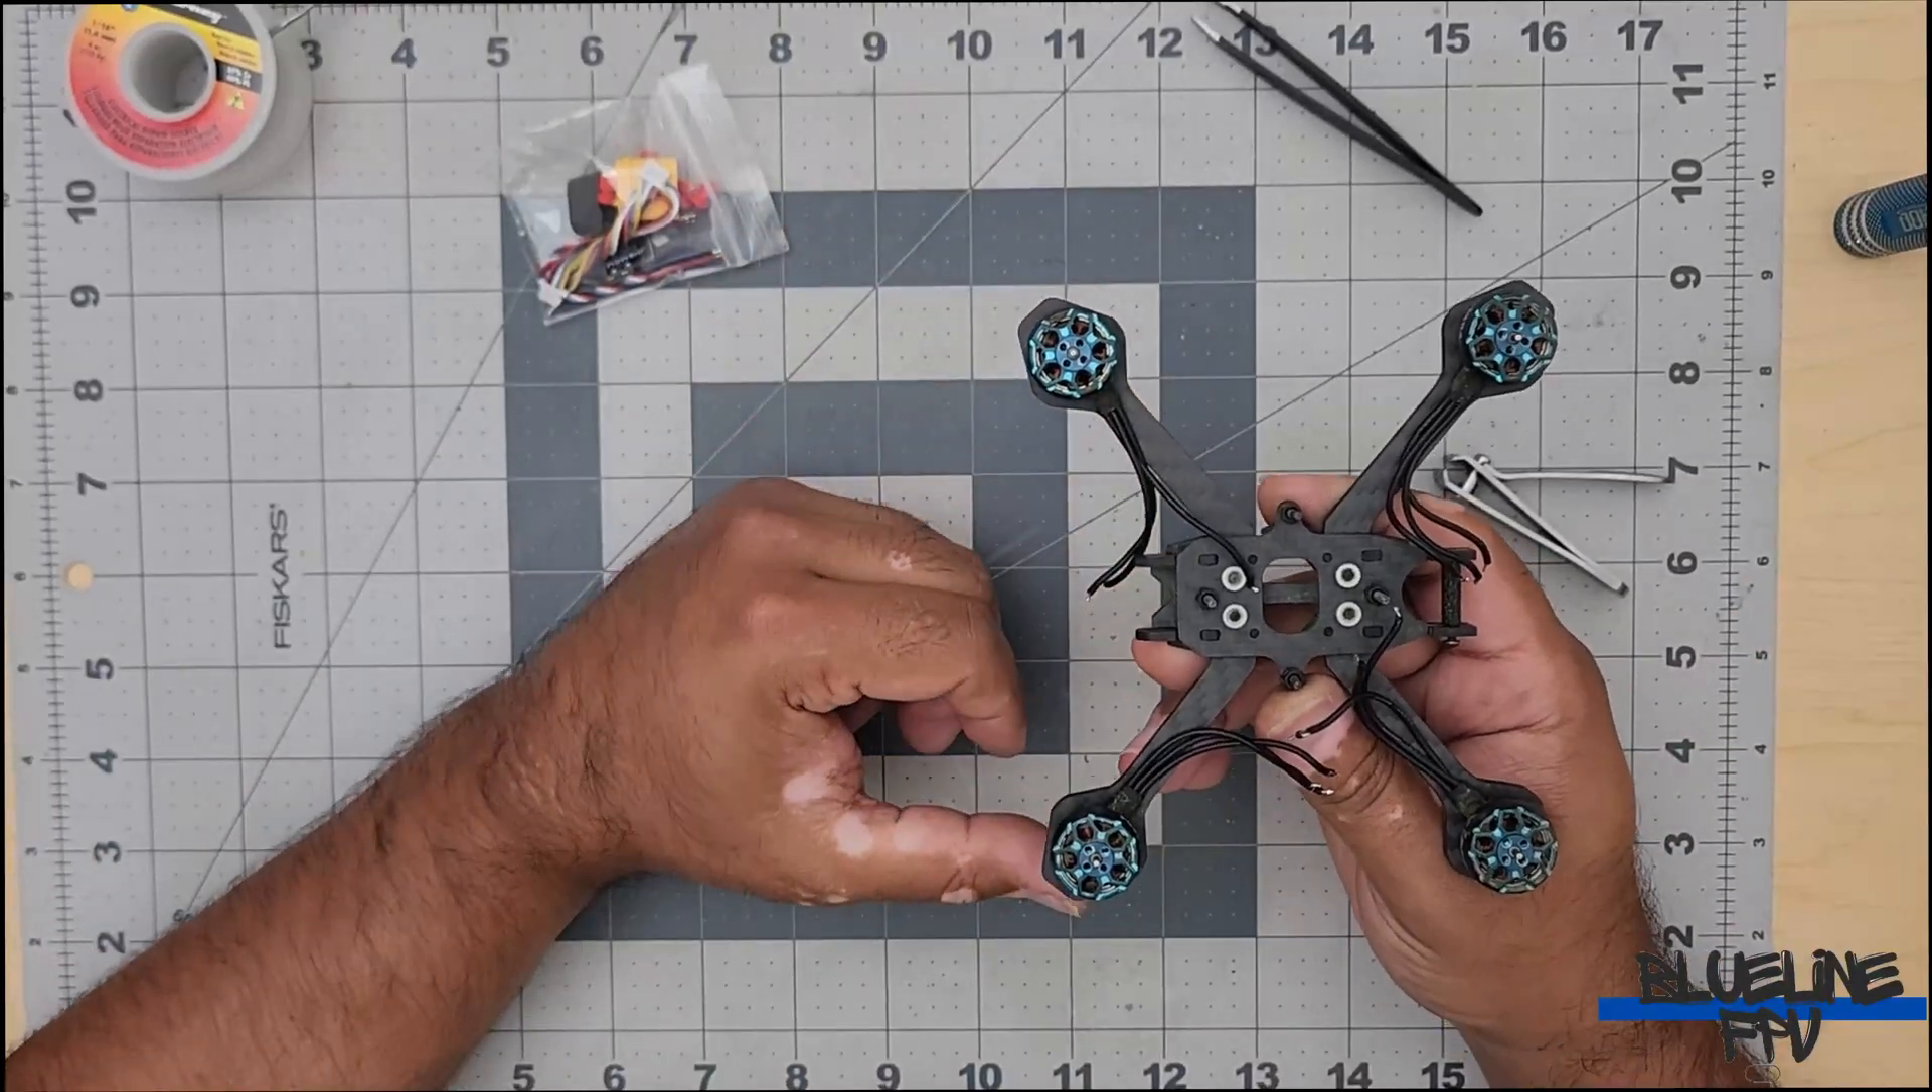And just like that, we have our four motors on the quad.